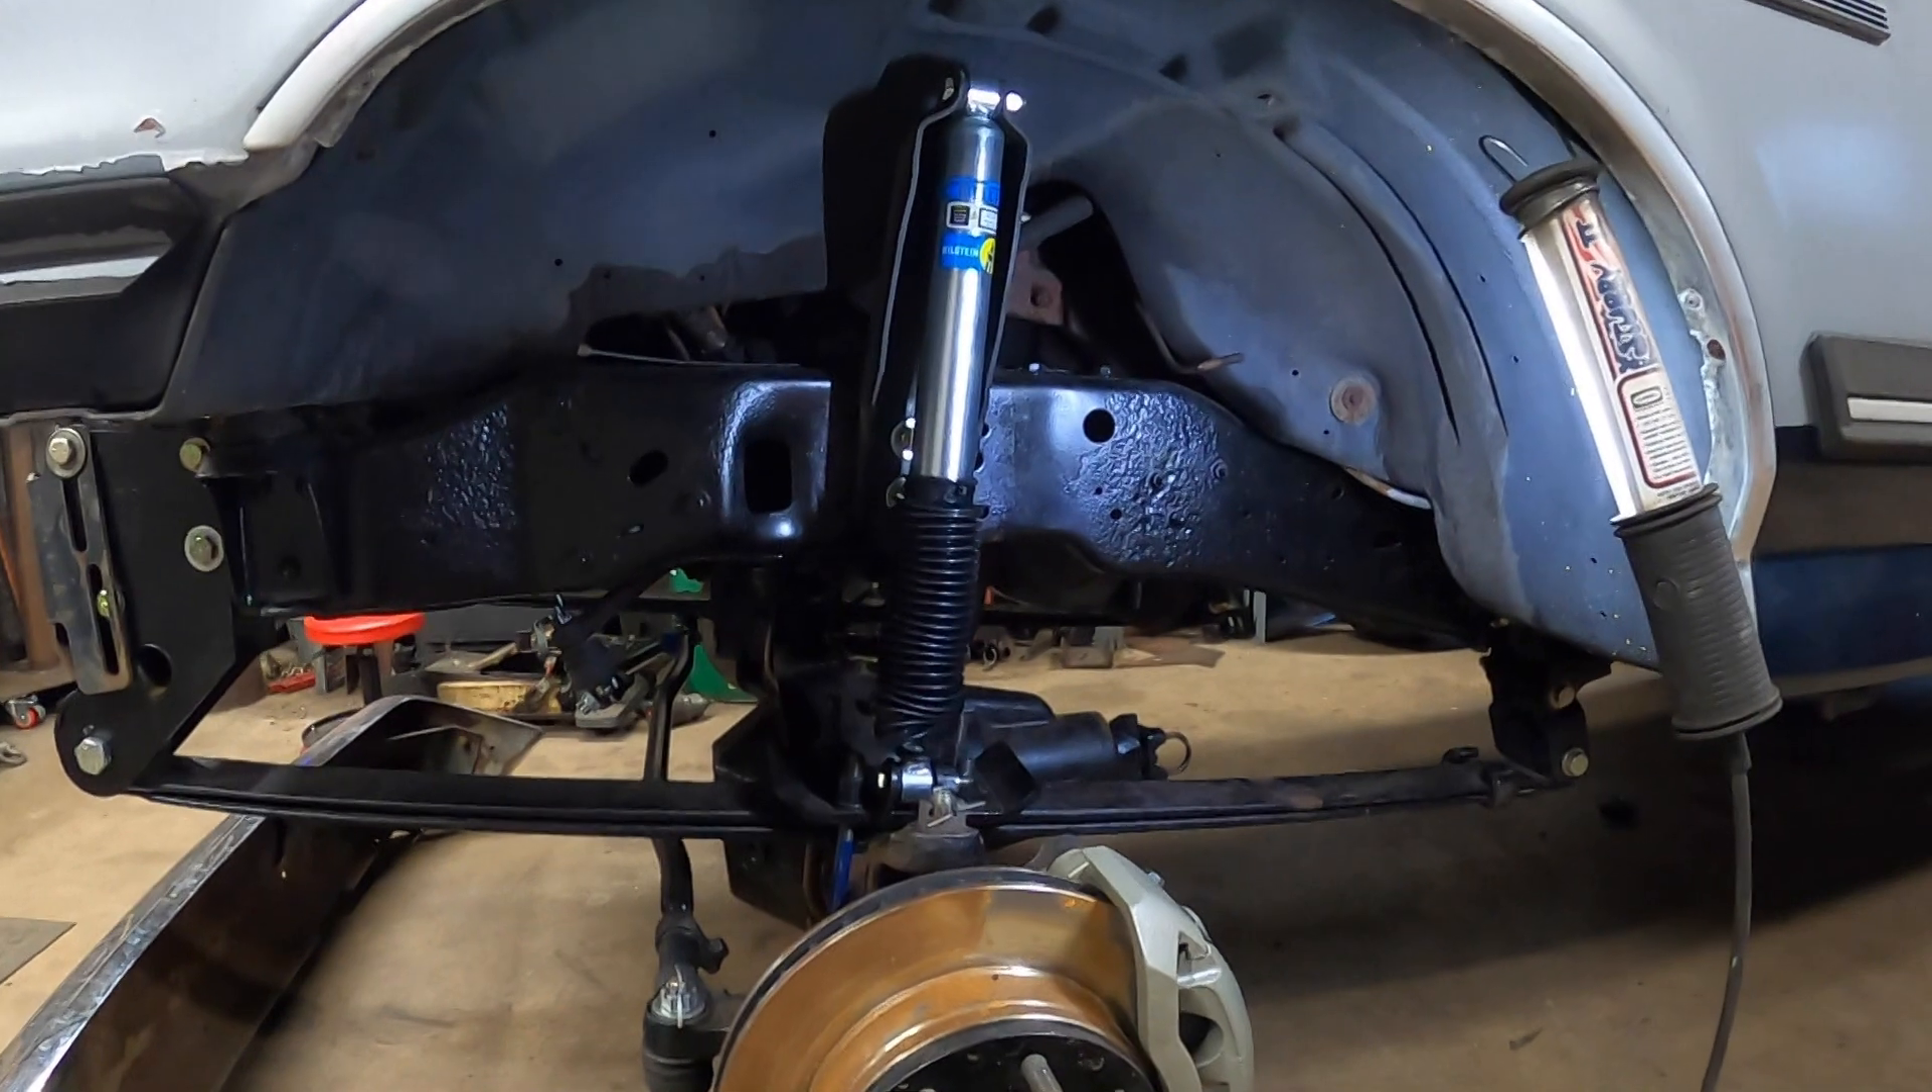Yeah look at that shocks are installed.